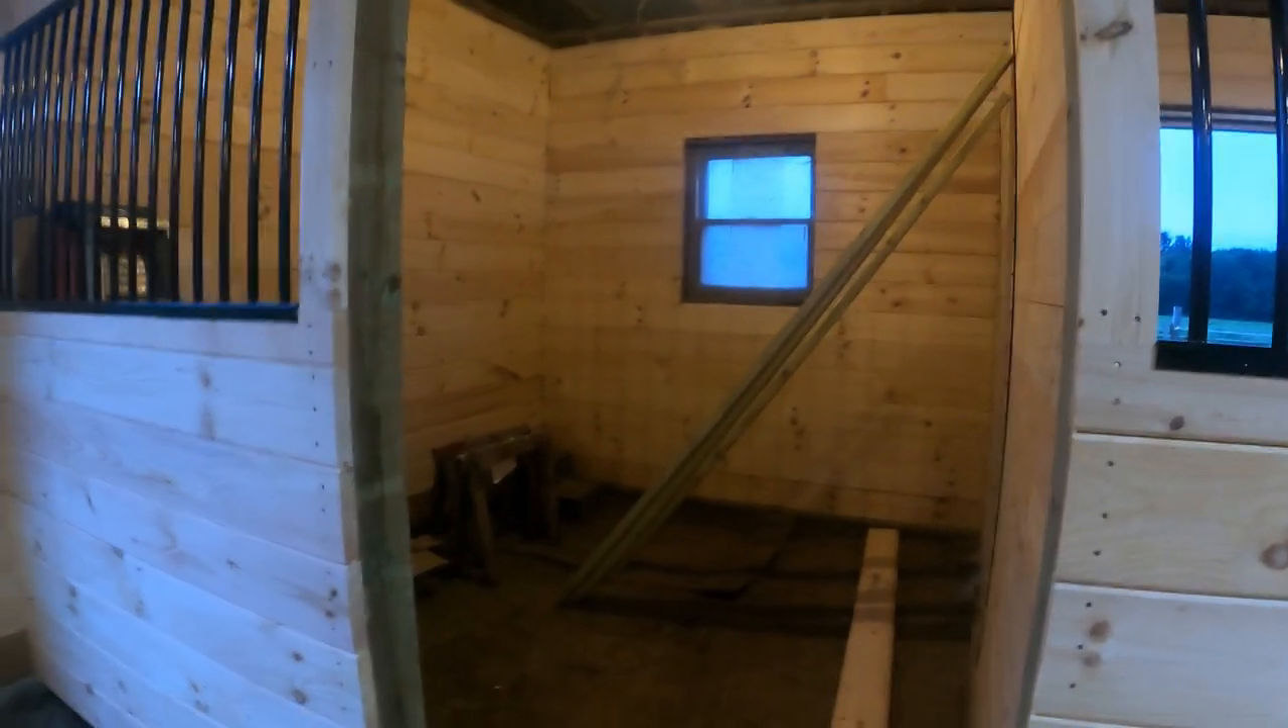So here's the stall. We didn't put the doors on yet because we need to get an extra long drill bit to be able to put the hardware together.